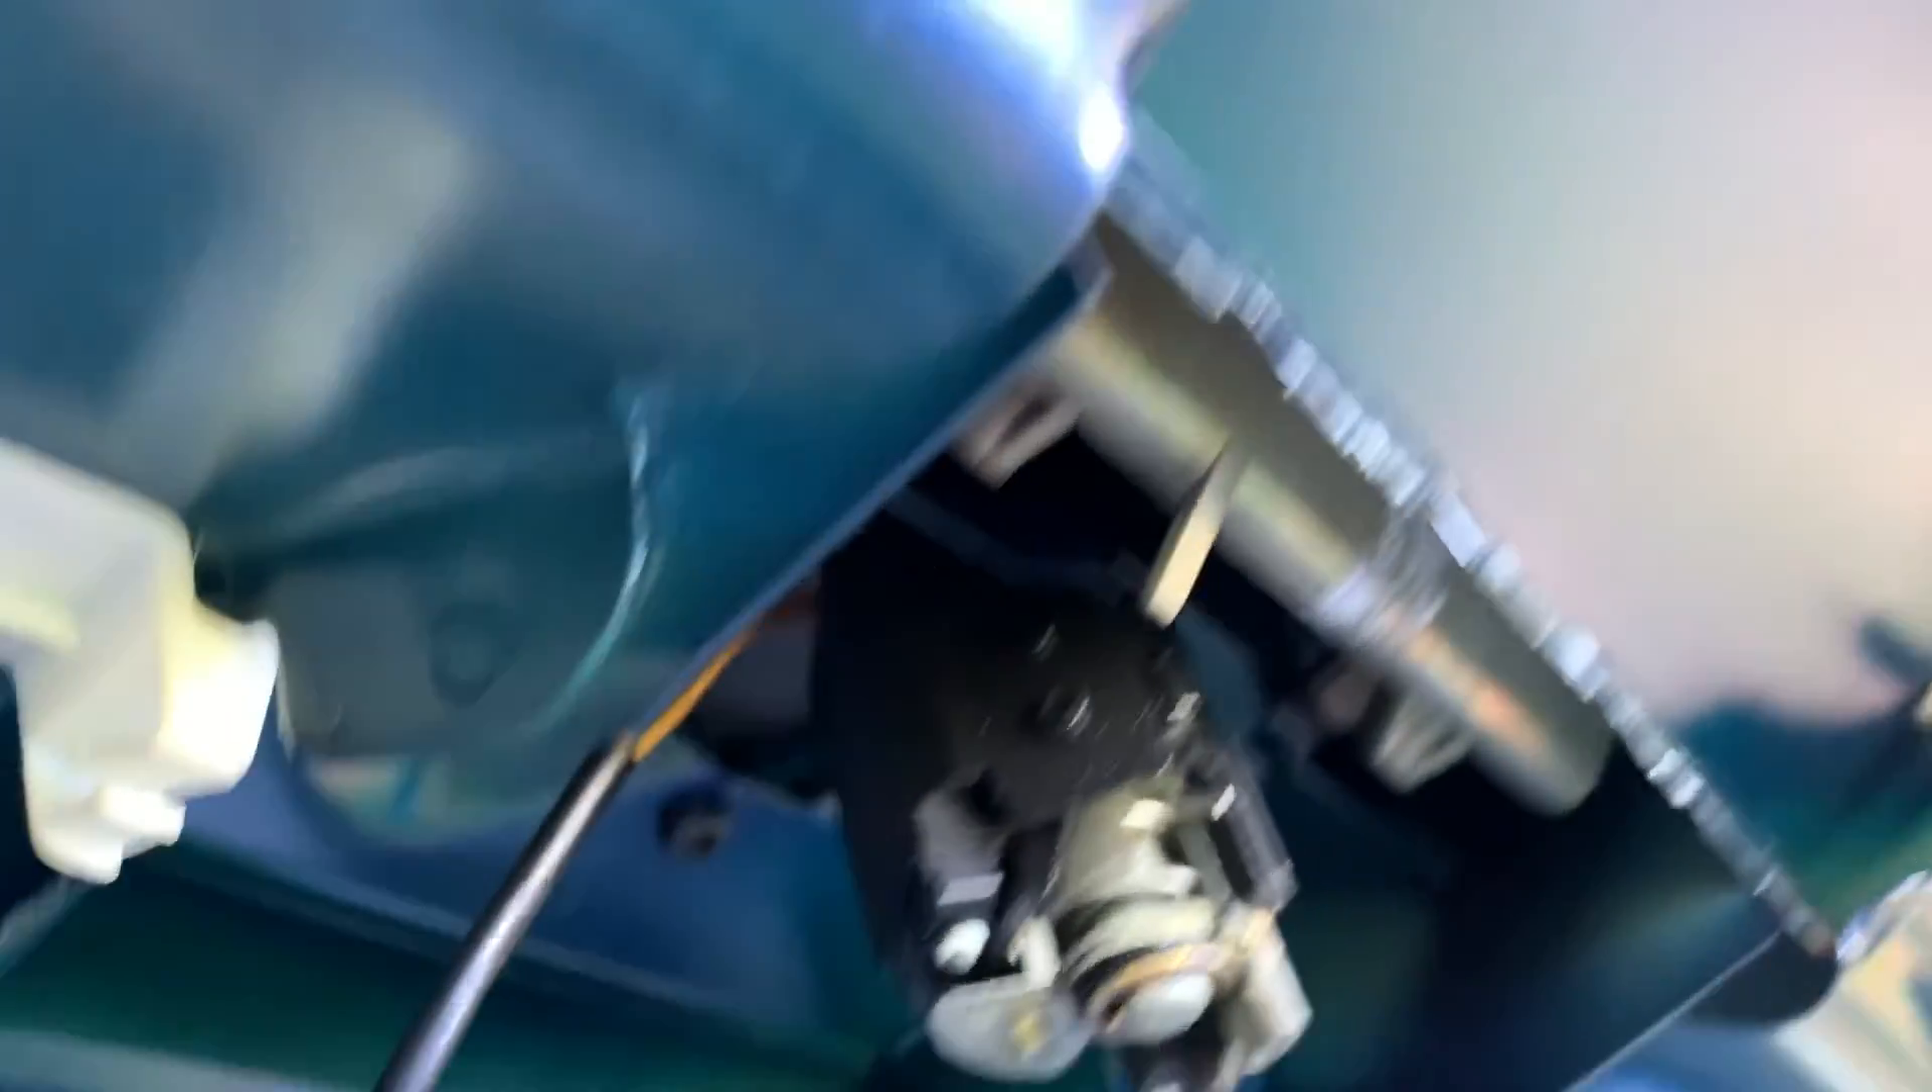So the only real thing we have left to do on this original trunk lid aside from get all the little clips off afterwards is we have to get the lock out.